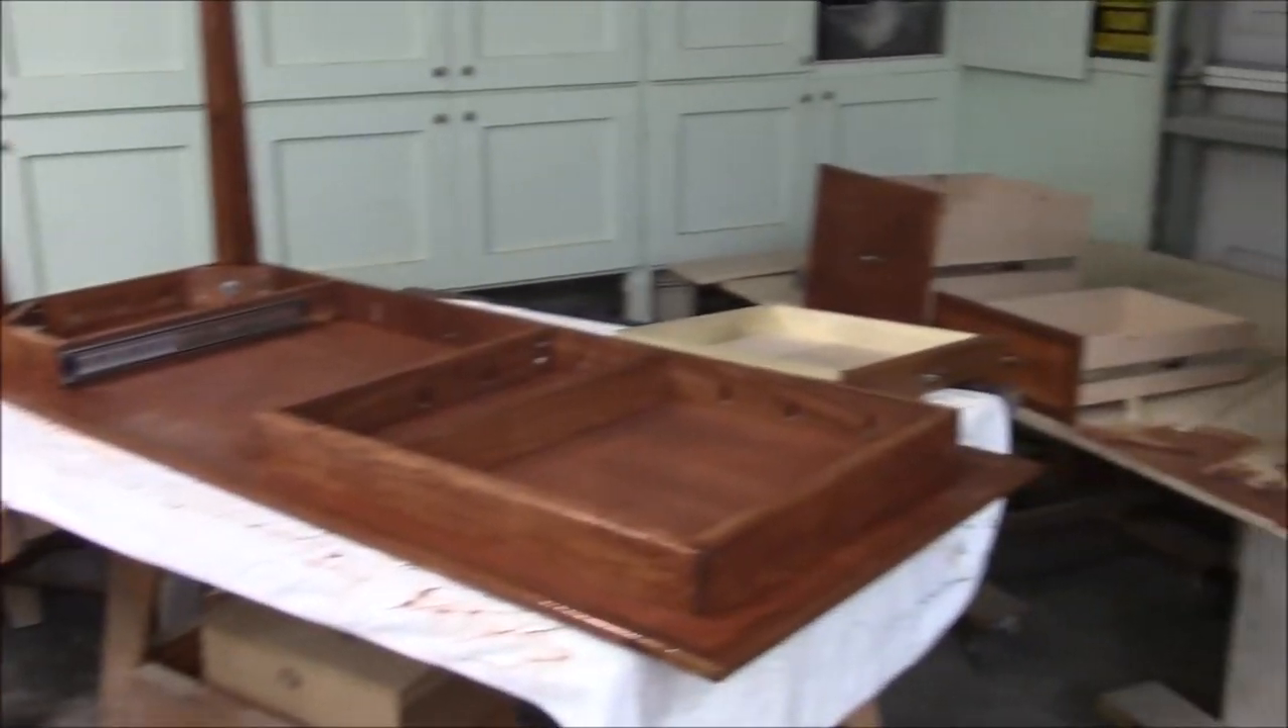Well, here's our whole desk all taken apart.